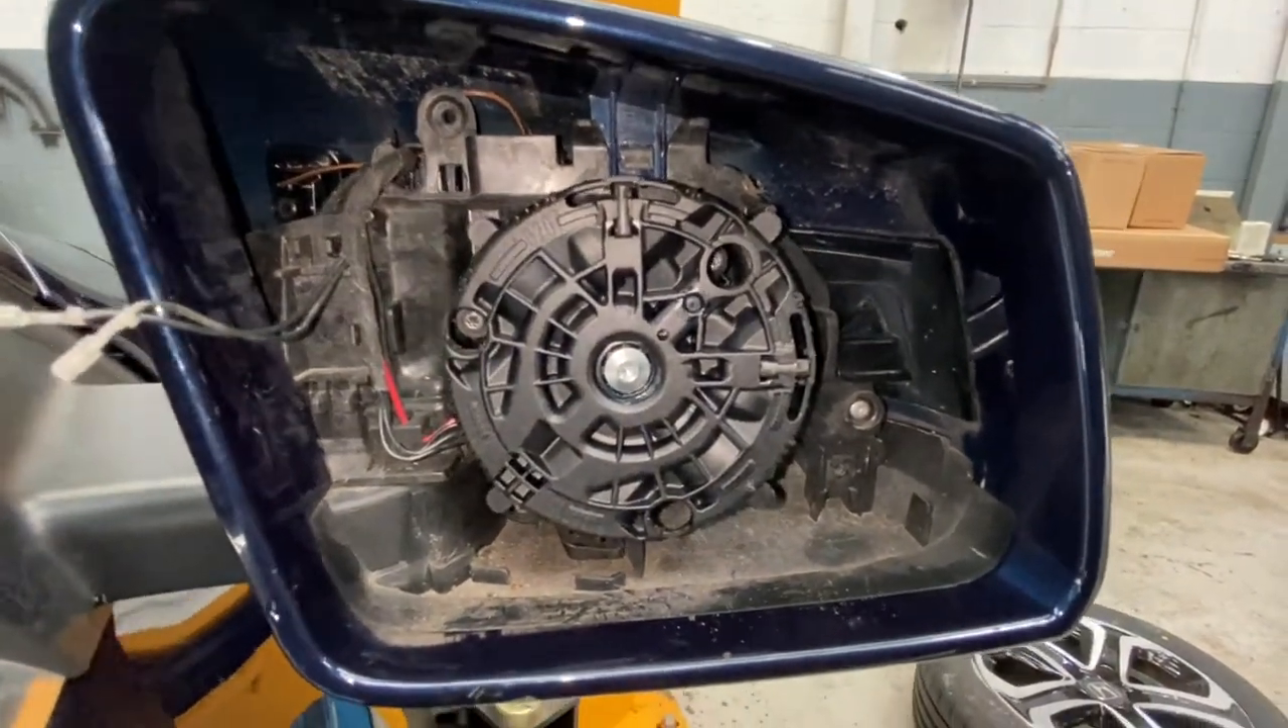As you can see the mirror's not back on.